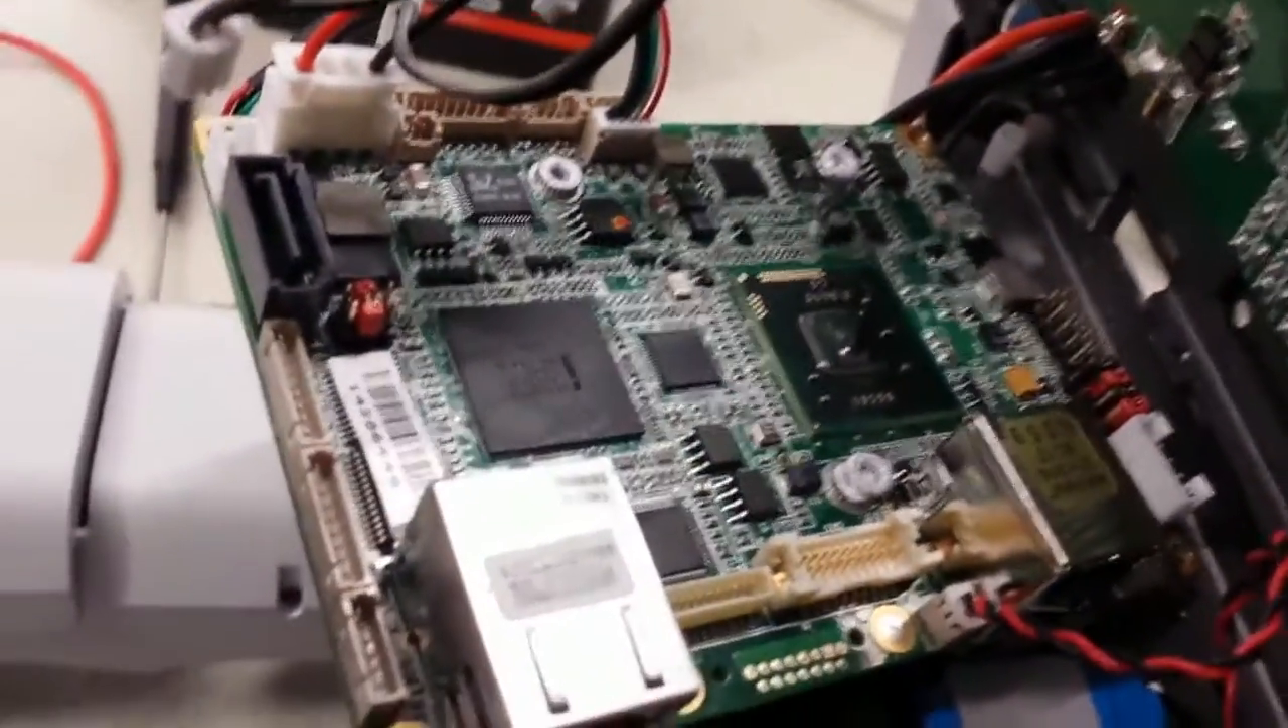Moving over, this is the new main processing board with the heatsink removed.